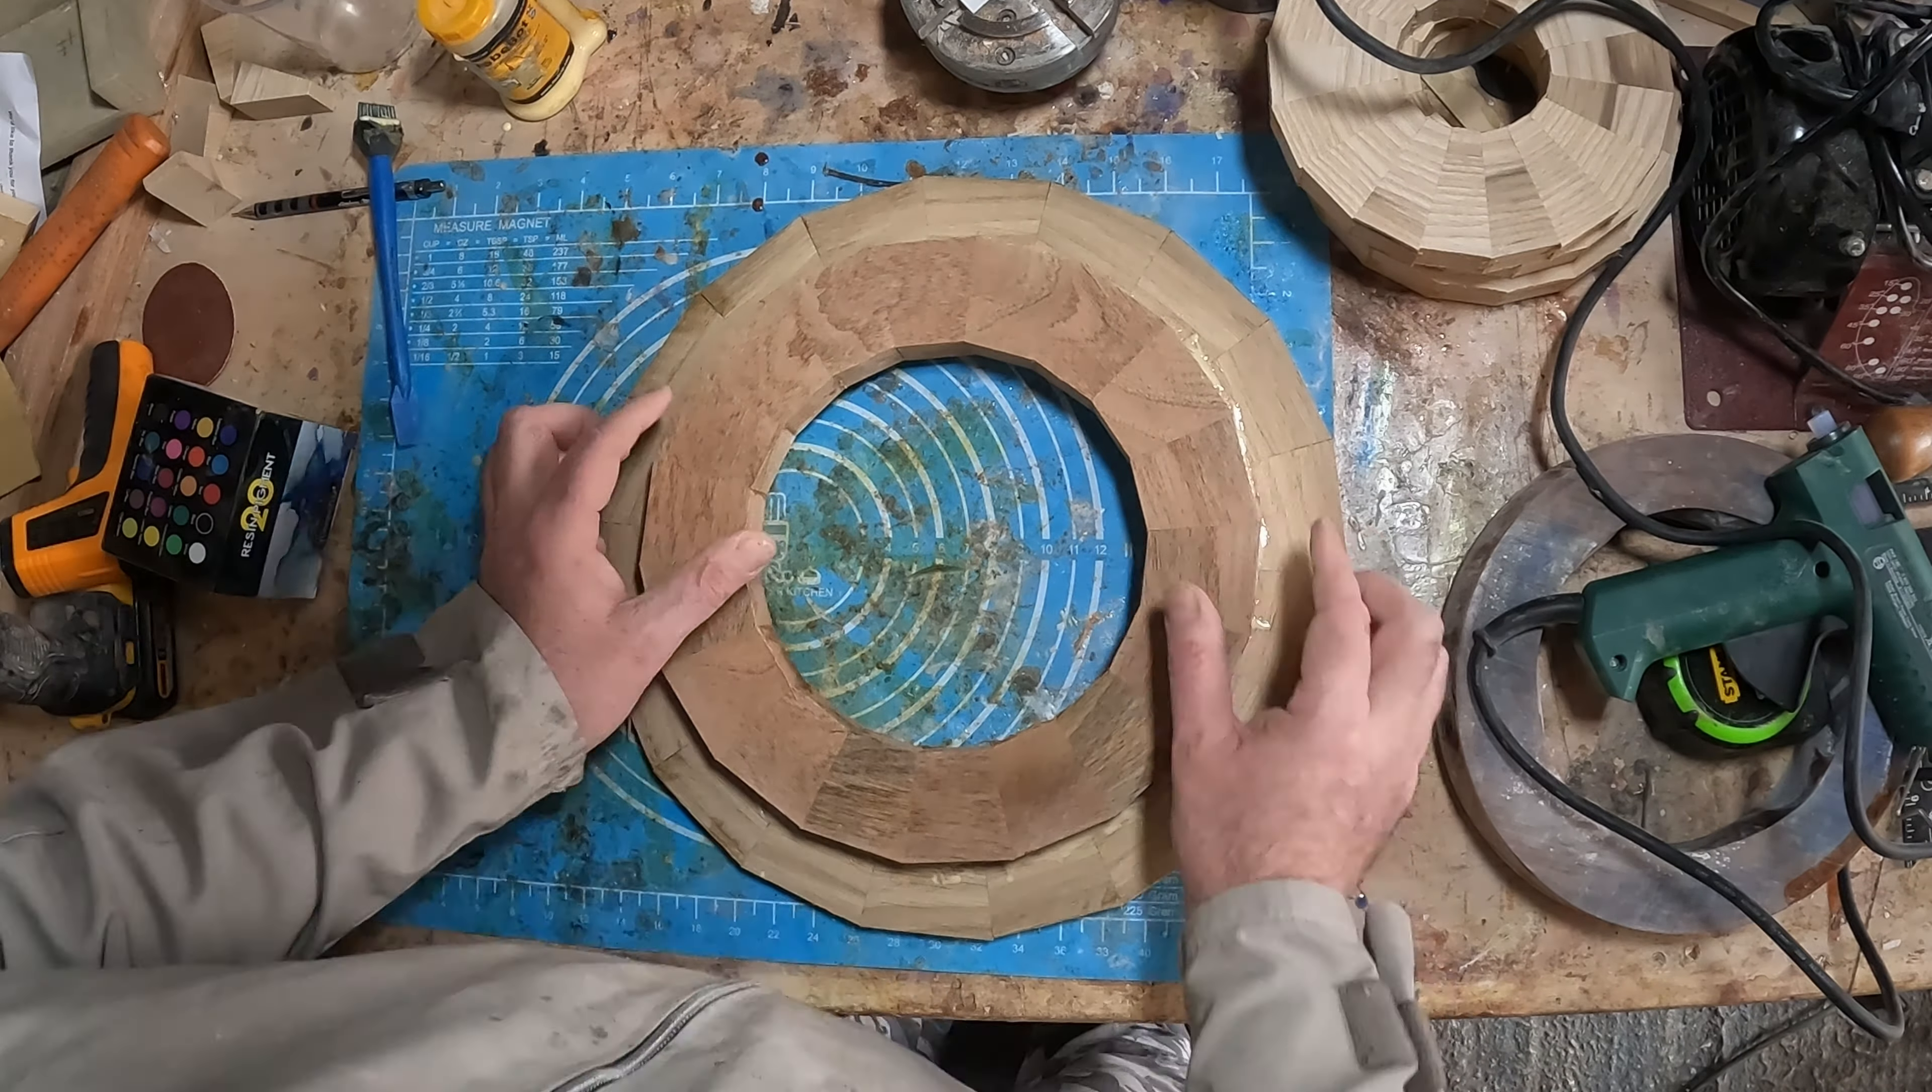Then the sapele ring was placed on top i used hot melt glue to hold it in position.